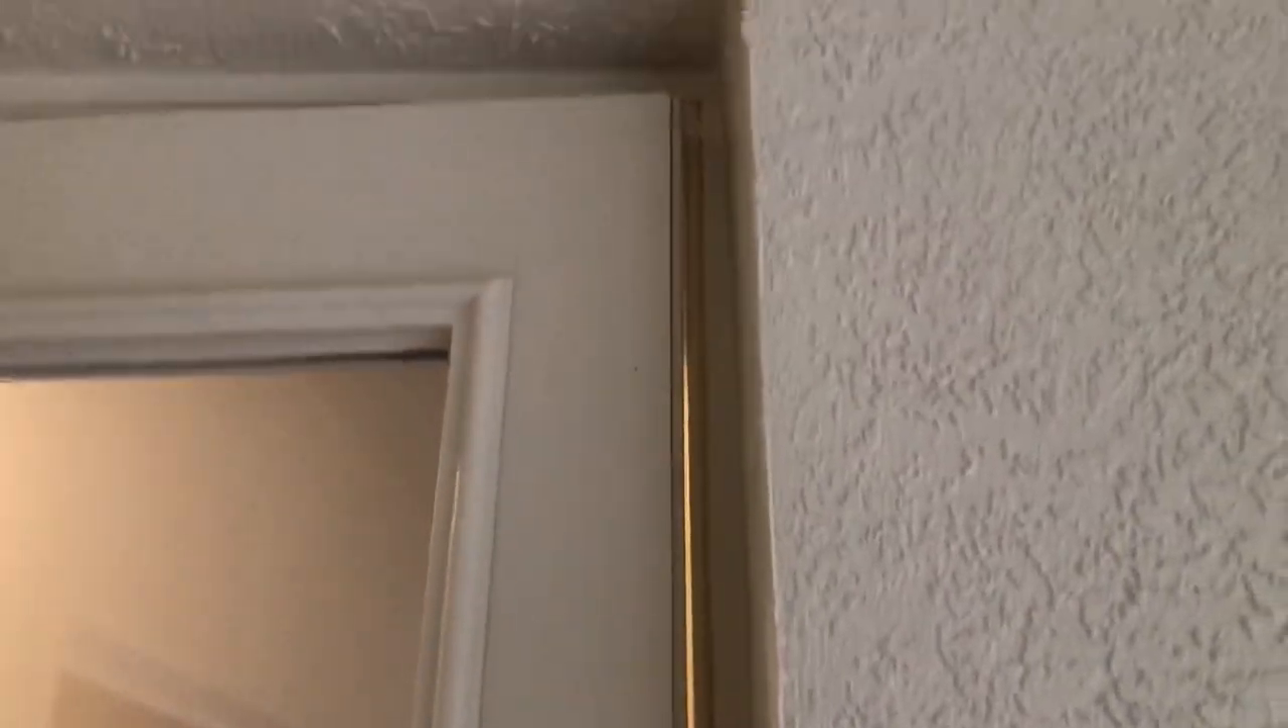And you can see it where the light gap is there.